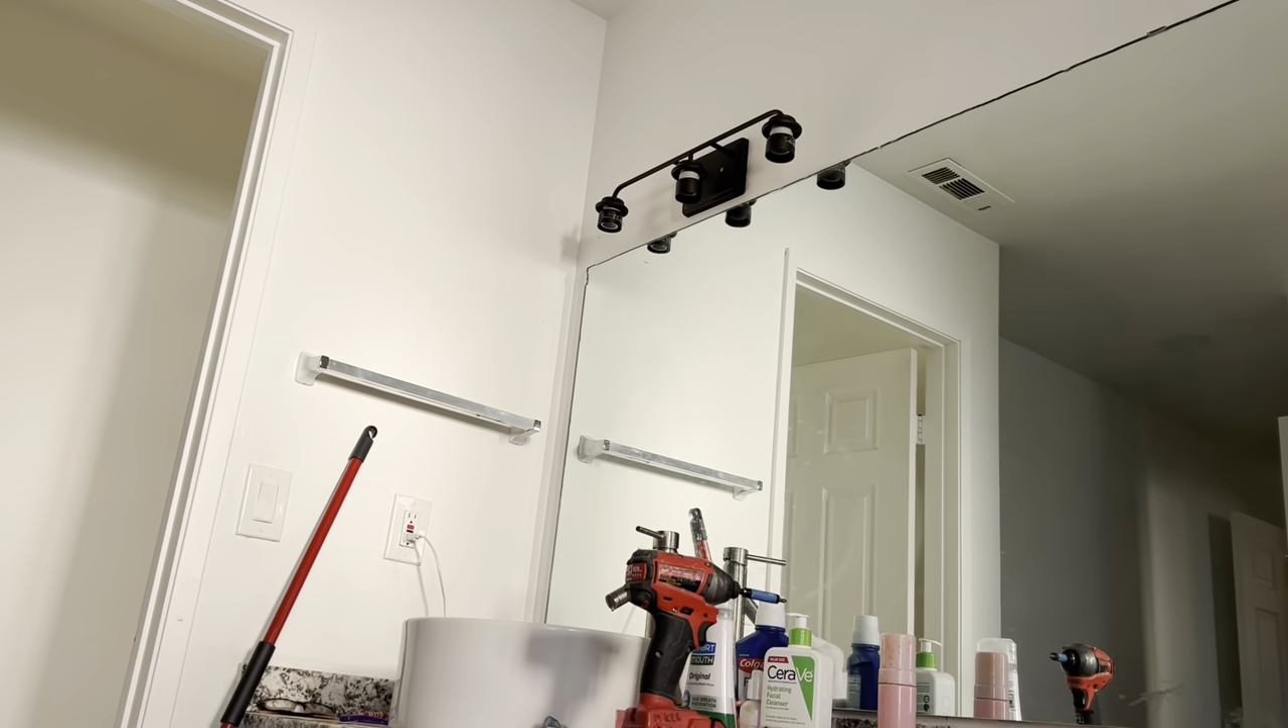So there's one light that we have. We just got to put in the light bulbs.